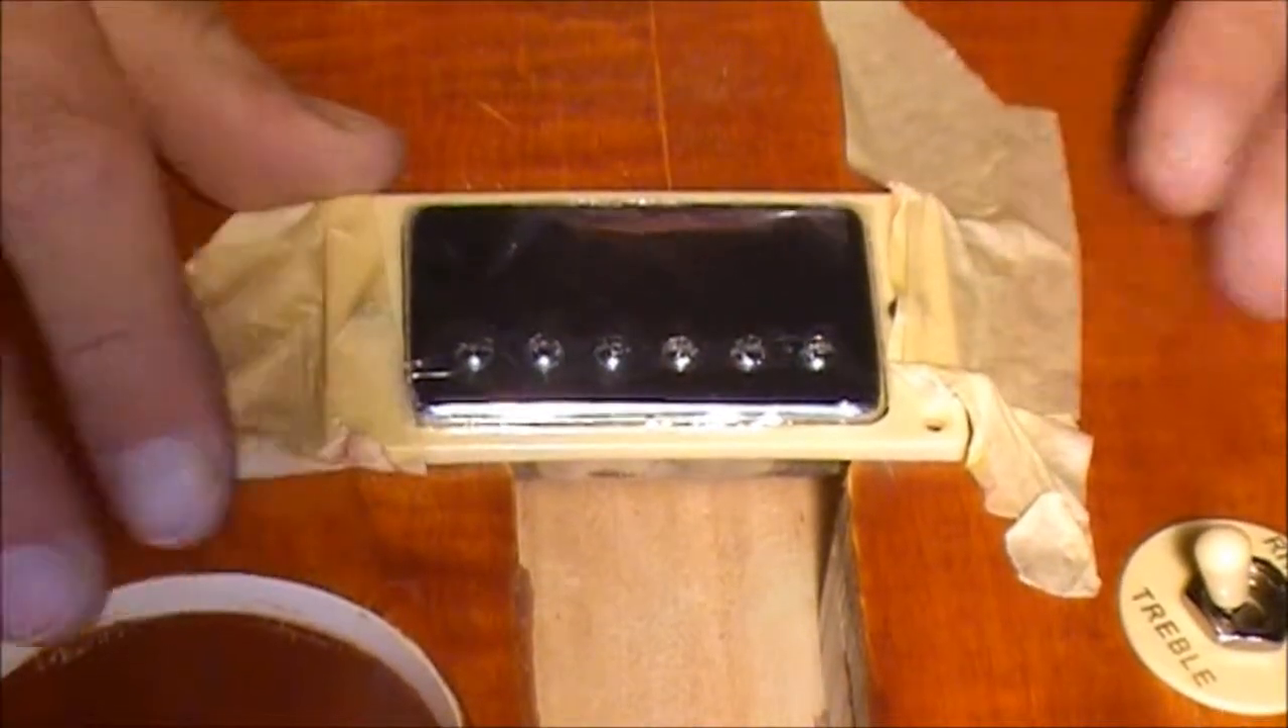I won't actually screw the pickups in yet because I want to leave them just taped in while I put the neck on because I might have to move those.